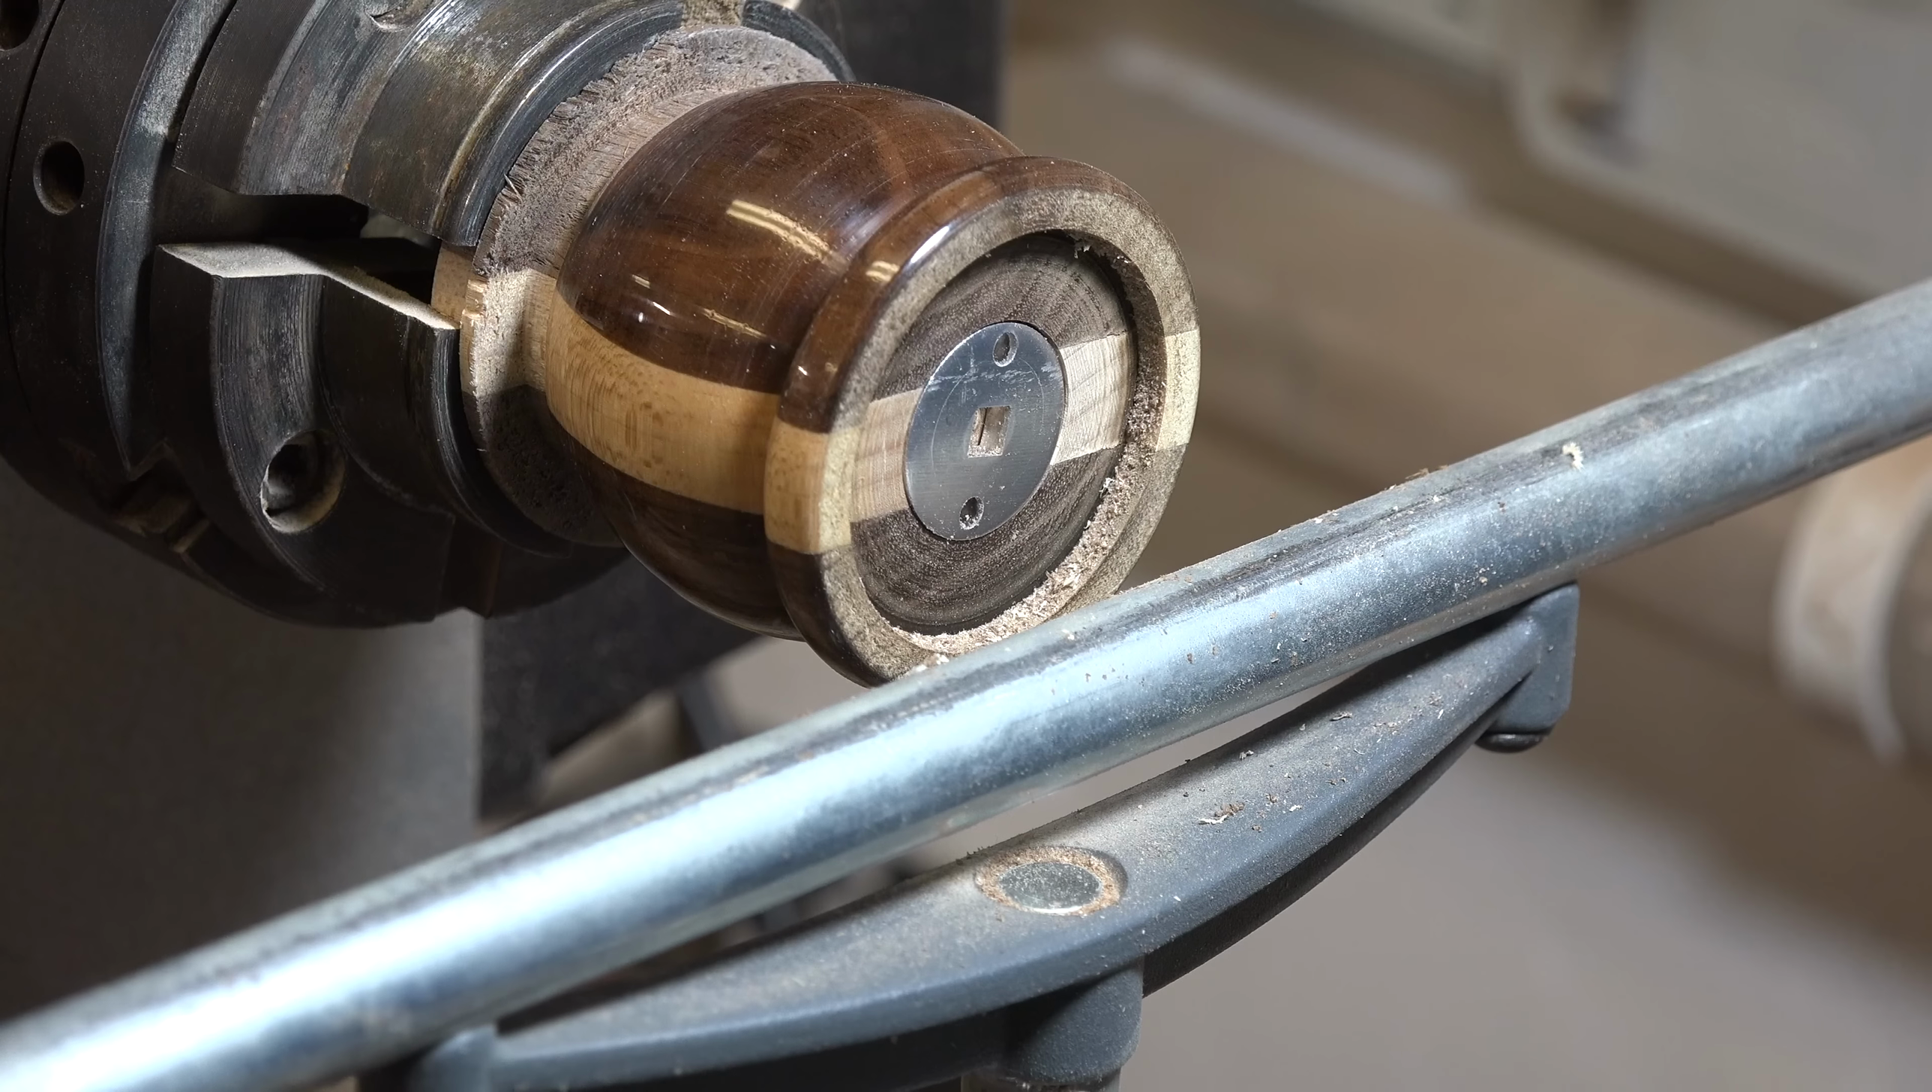You can see how nice and flush and how well that little drive plate fits into that top head of our pepper mill.